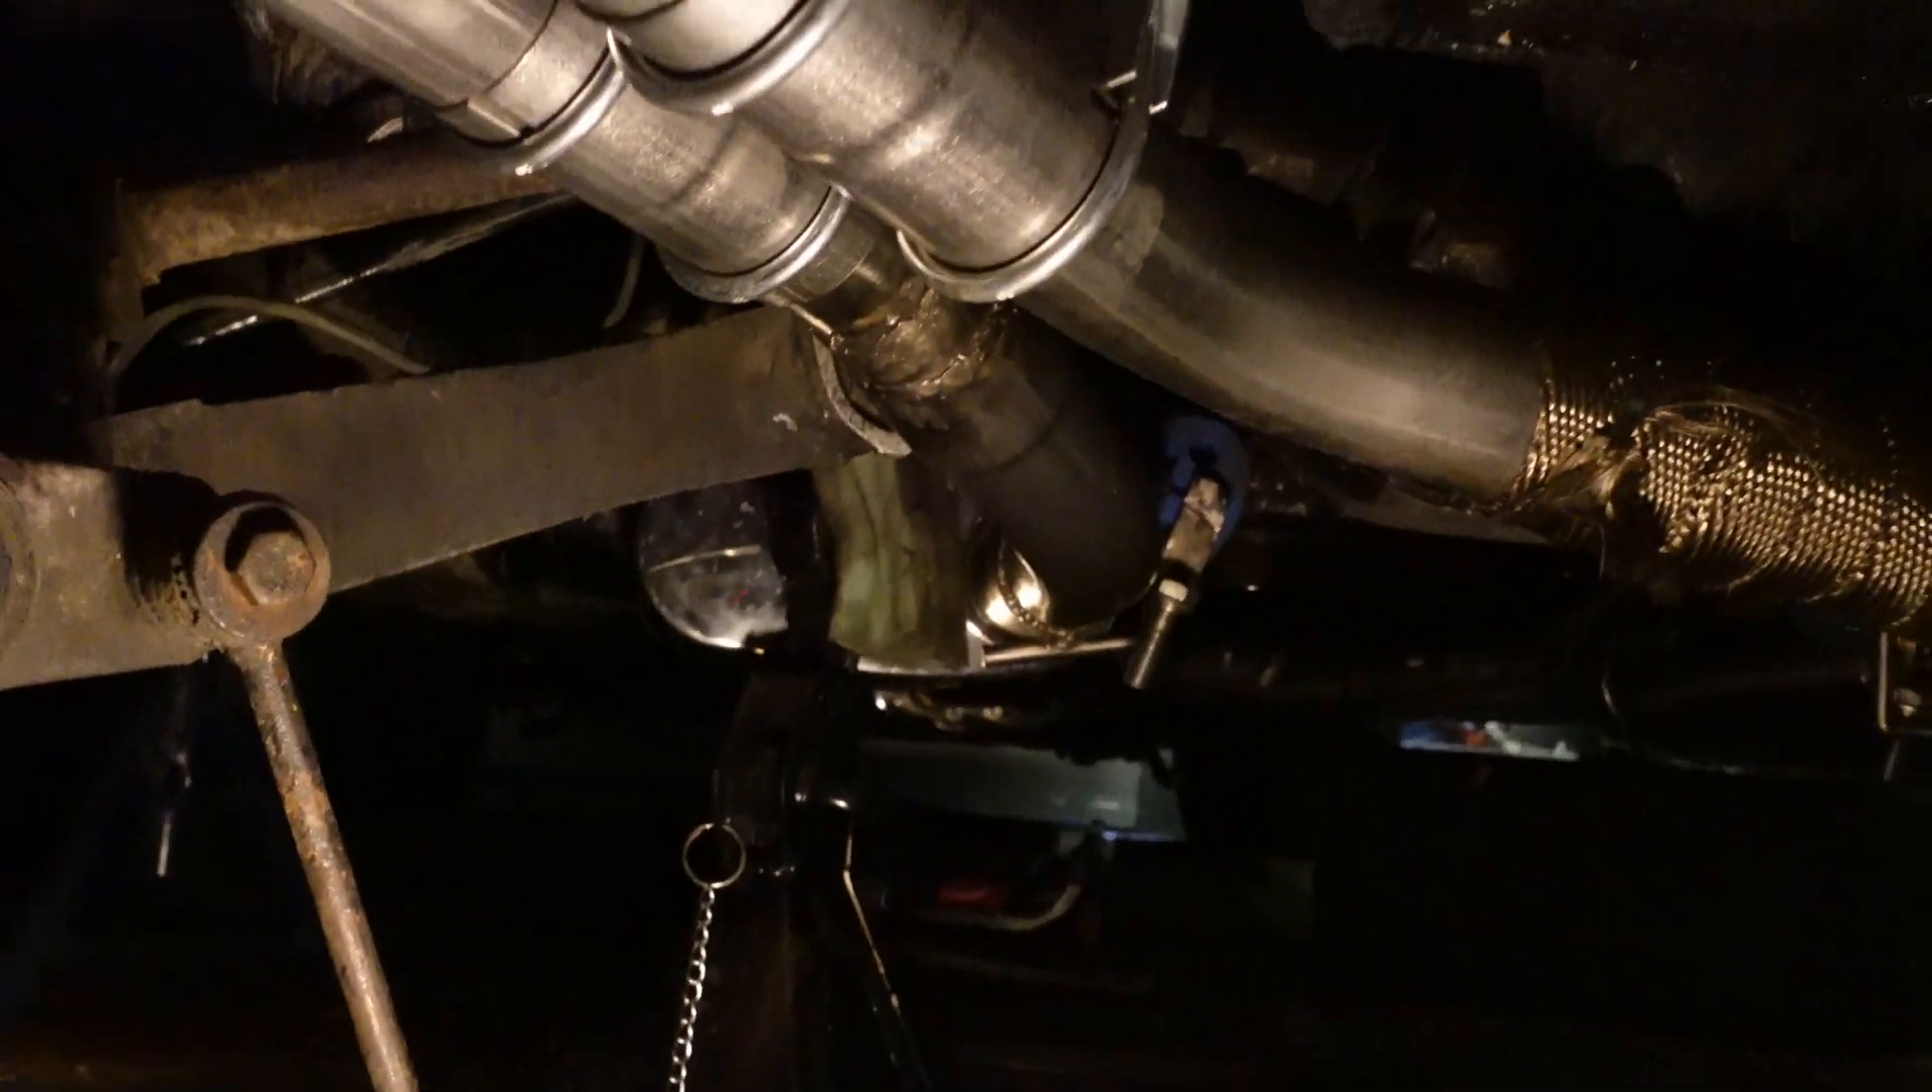Right so what we've got then obviously the exhaust is still on so I need to drop the exhaust off.